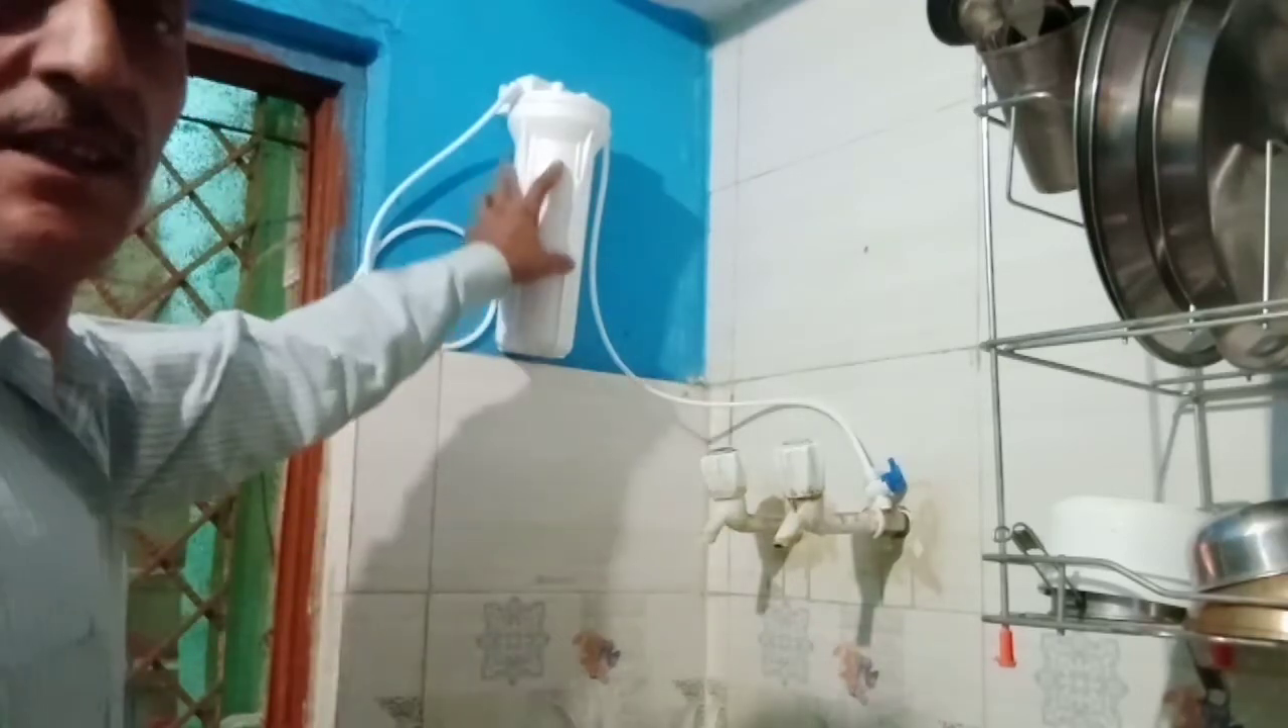सबसे पहले हमने फिल्टर यहां पर फिट कर लिया है।